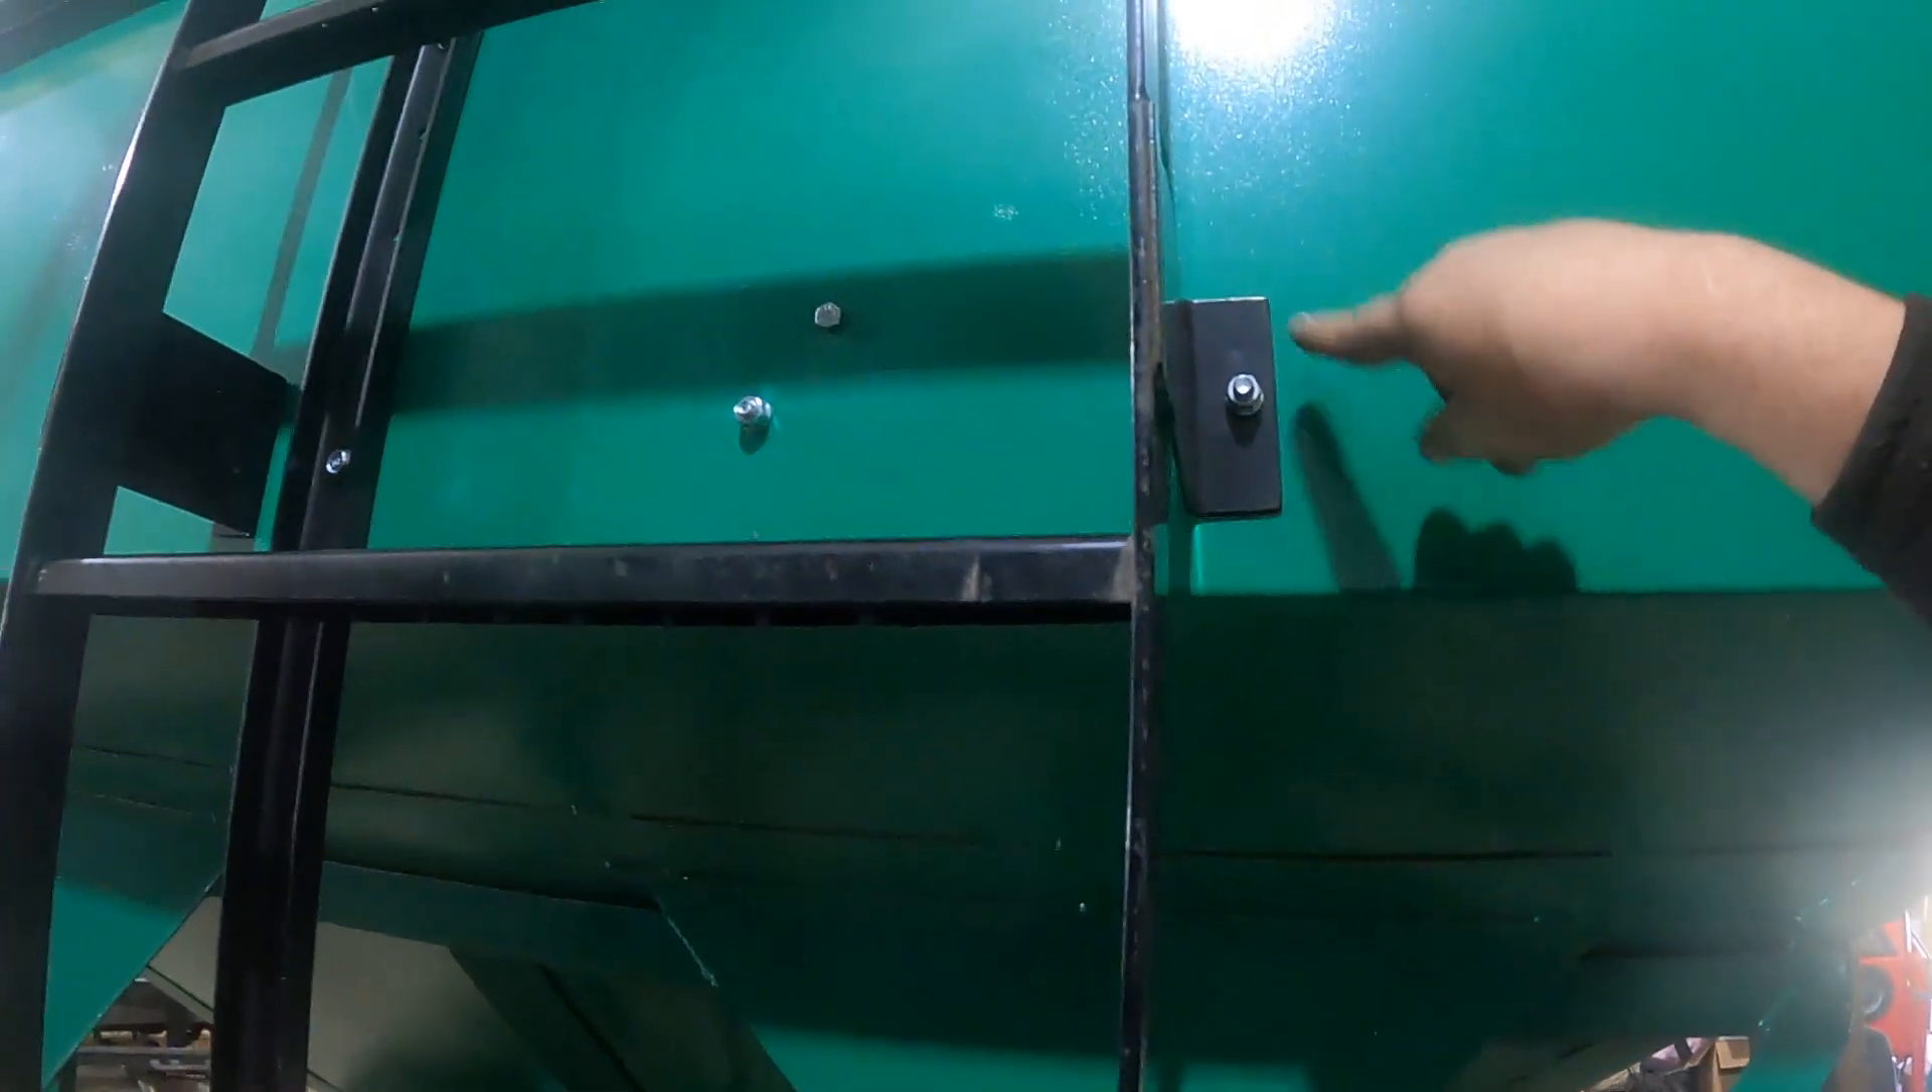We got this ladder installed.